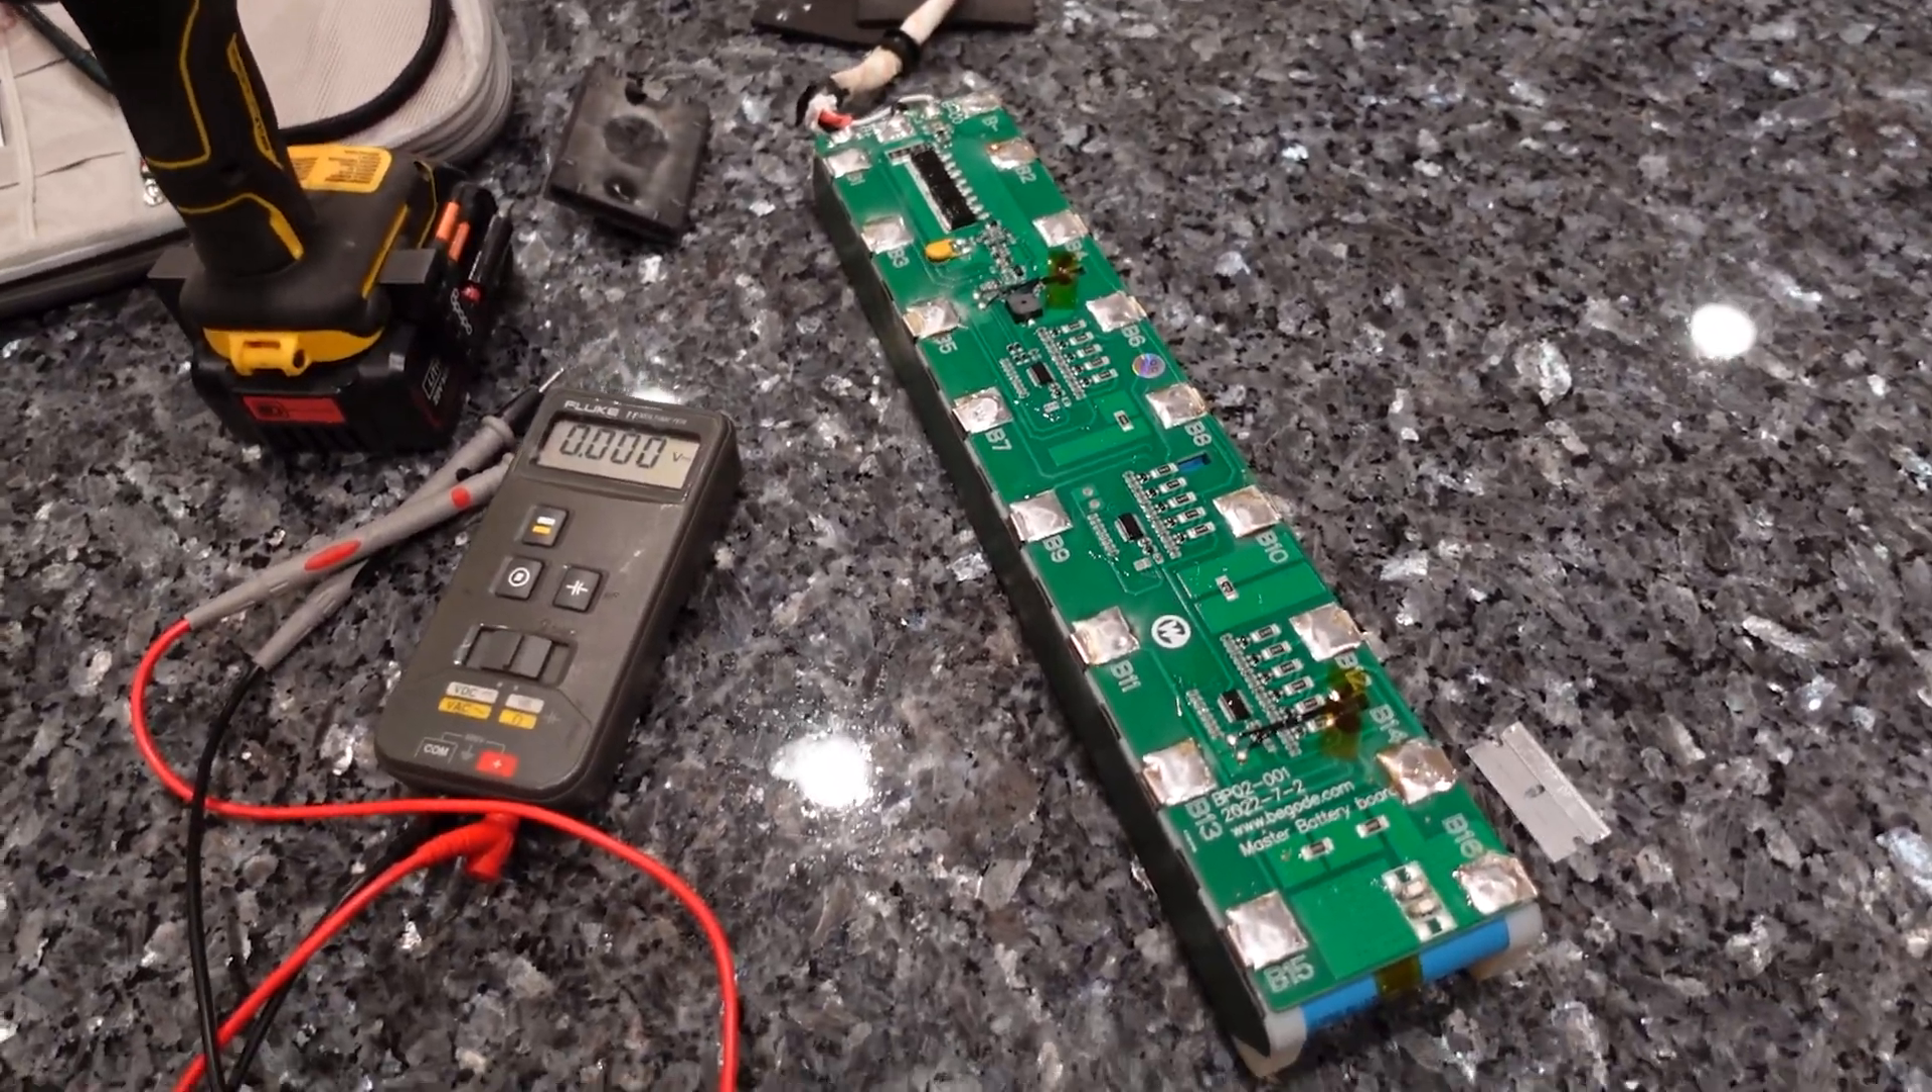Okay so we have made the battery naked.